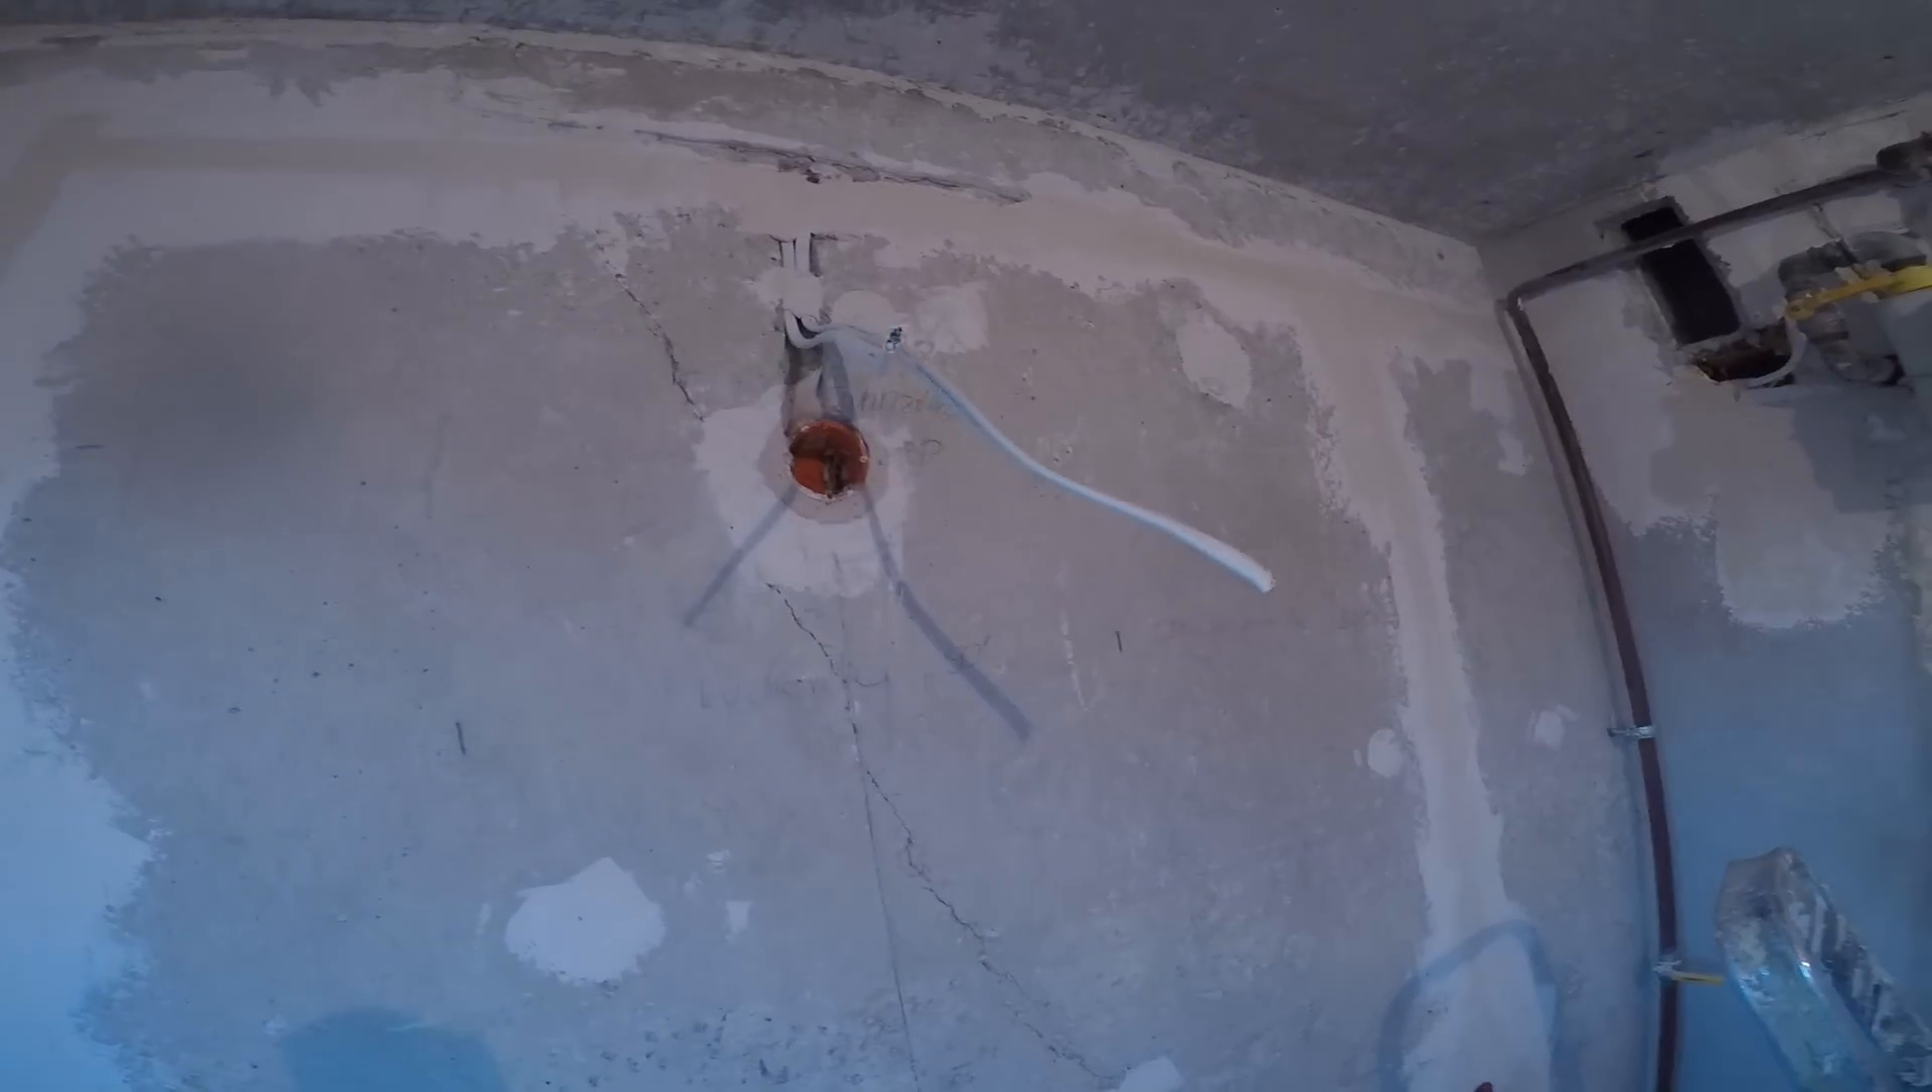W tej chwili już mamy tą puszkę obsadzoną widzieliście.